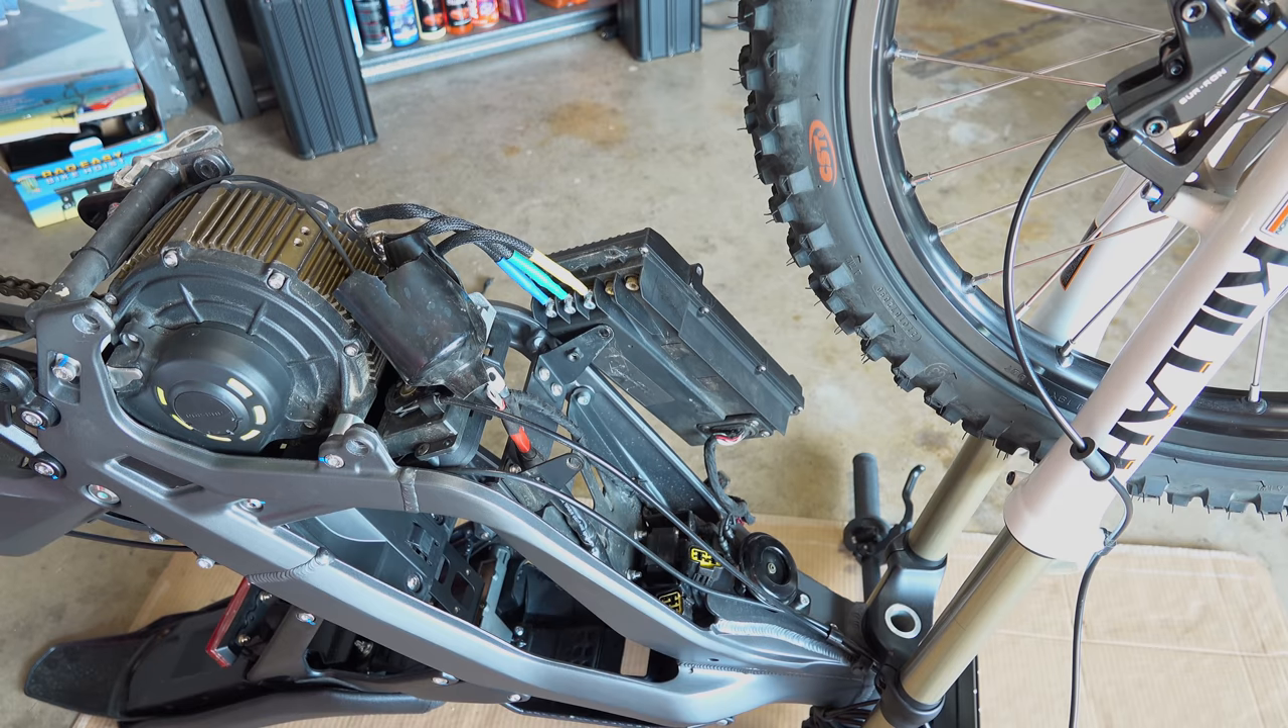All right, well, now that's done, all we have left is just to pull these last three motor leads. And they are marked yellow, green, blue.